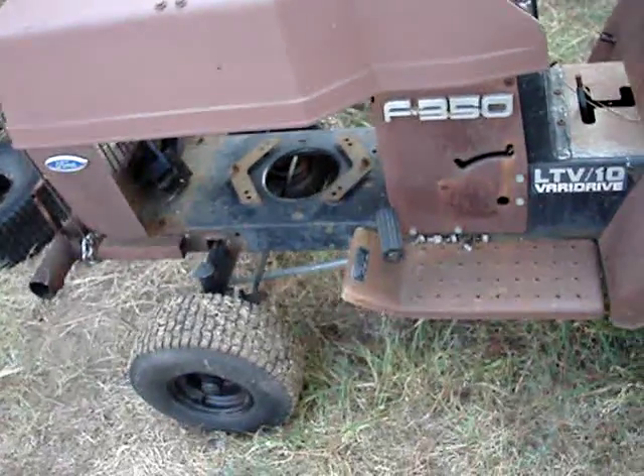Everyone, you know, has commented, why haven't I got an engine in this thing yet? But, engine's the last of my problems and worries, because it's an 18-horse Twins going in it, one that I already had that ran.